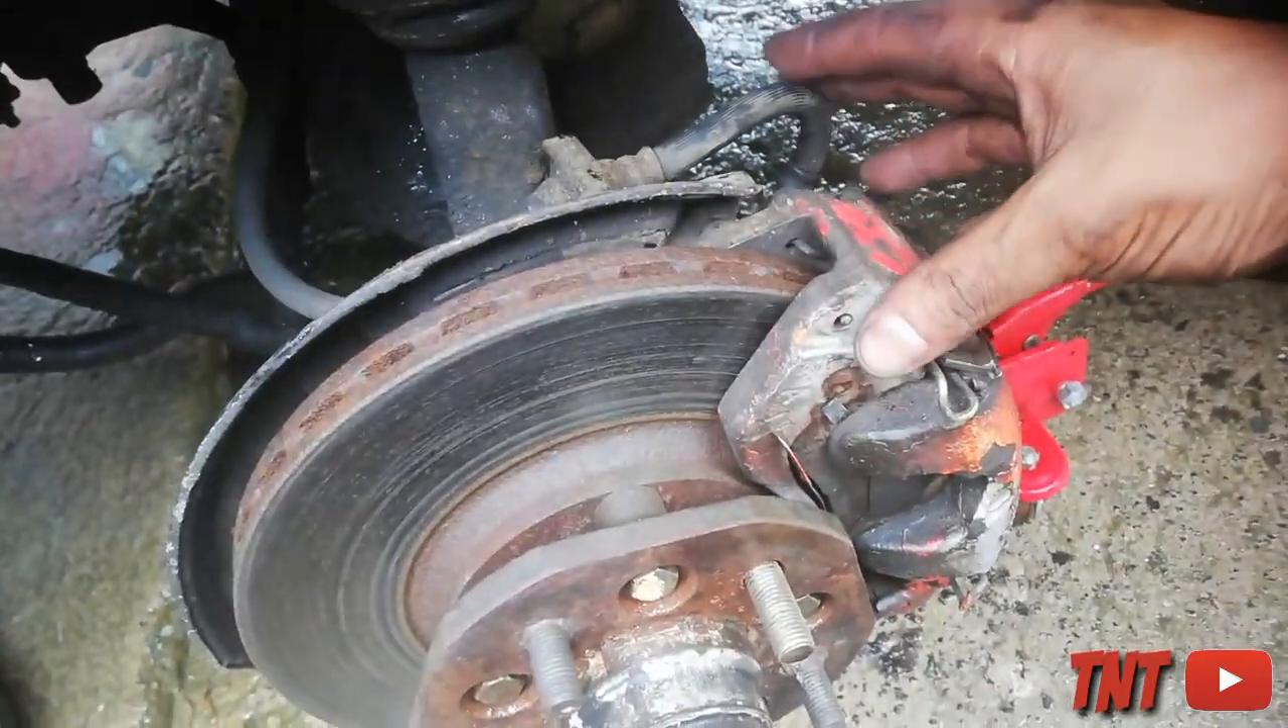So, nakakabit ko na yung caliper.